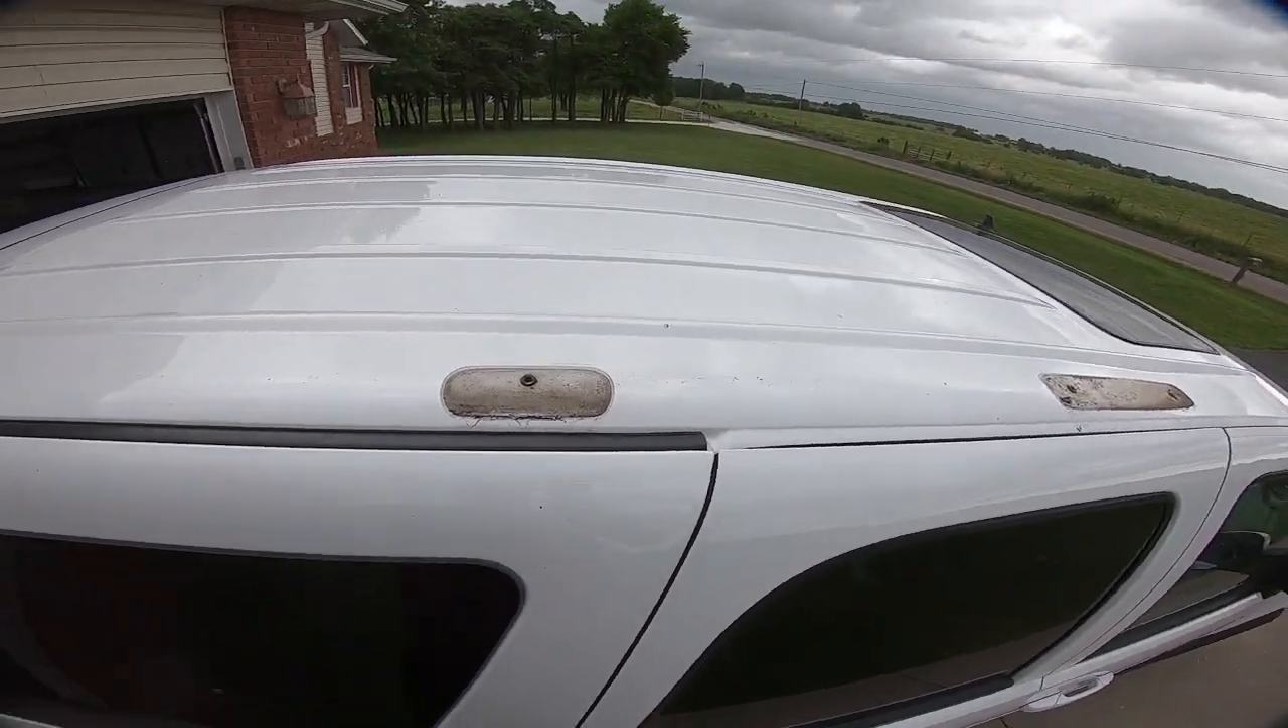Once you get the rack out of the way this is what you are left with.